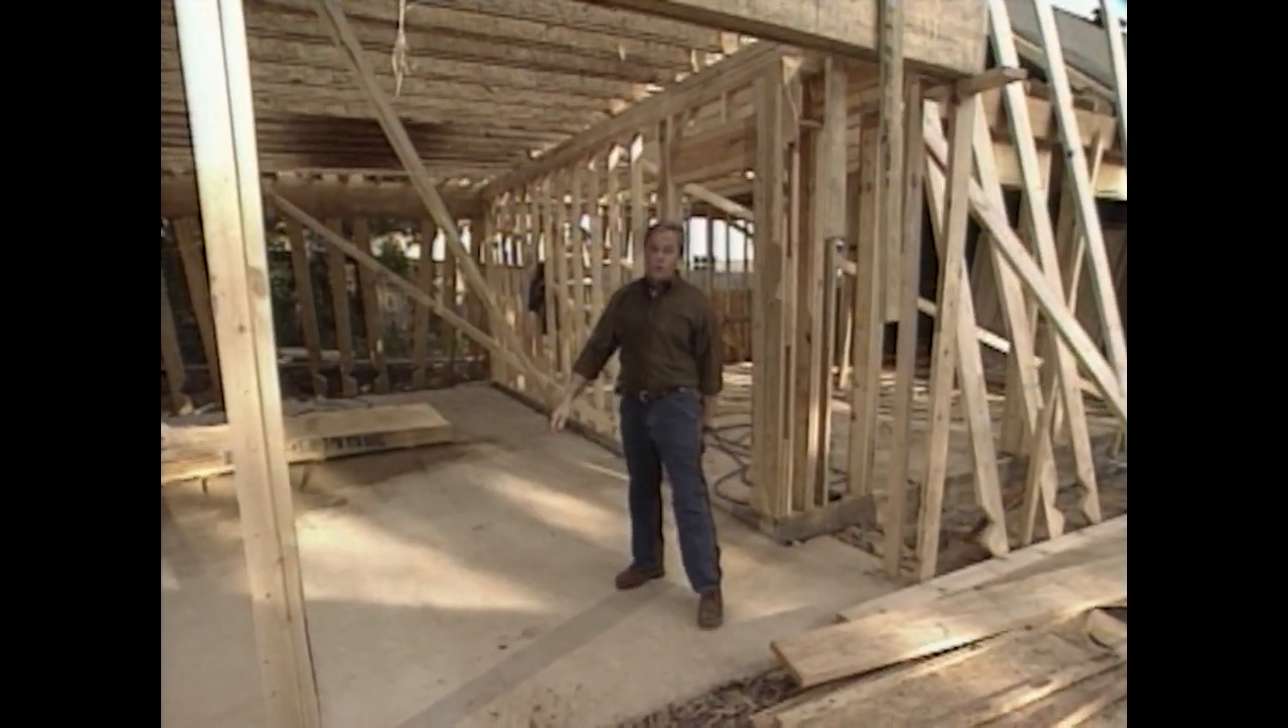The framers have really moved along well in framing all of the walls for our new game room as well as a new carport.